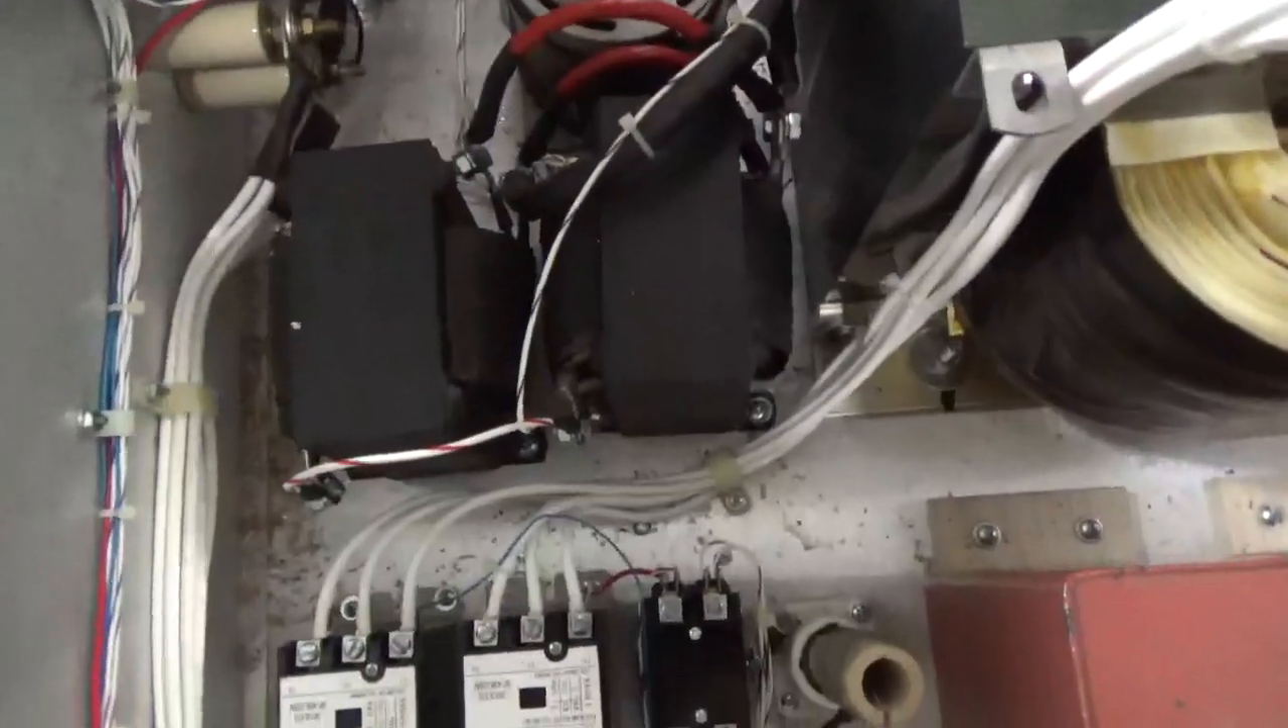Okay, so the filament transformers are installed. Wired nice.